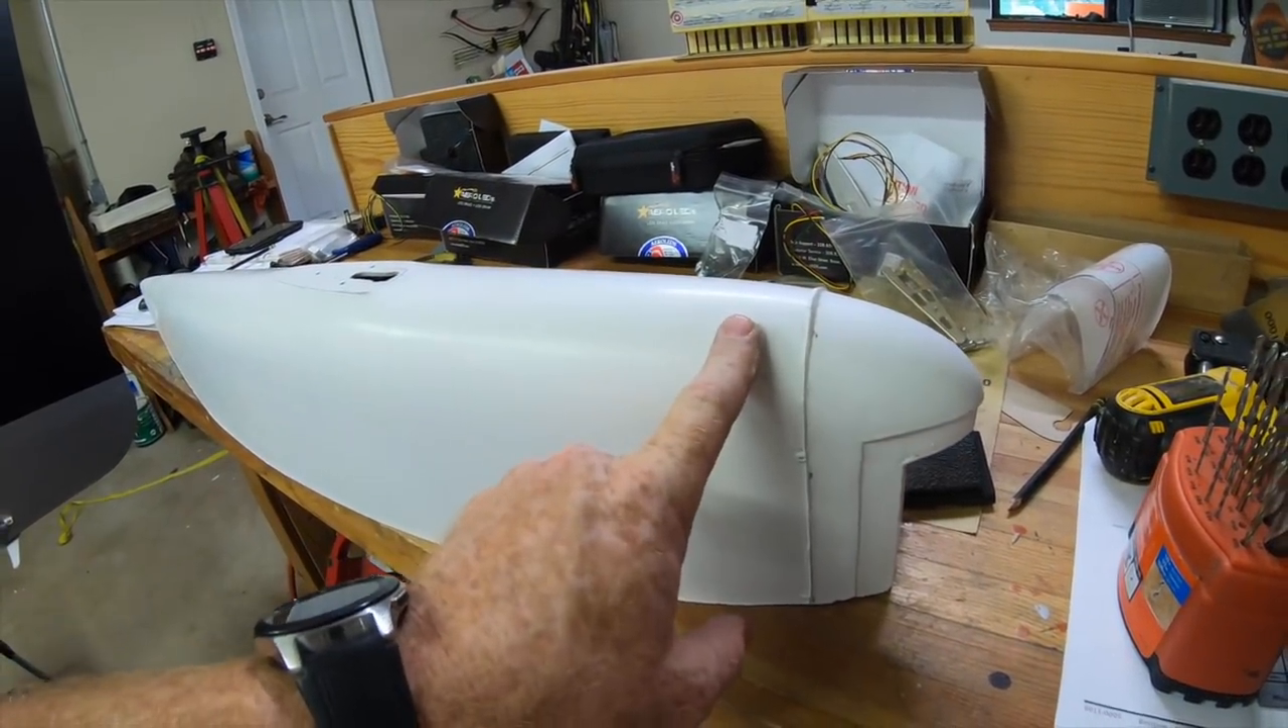This seam is just atrocious. I mean that's a 16th to an 8th inch lip all the way around and then the top part doesn't line up with the bottom part at all. So there's a big step right here that's going to need a lot of fill work.